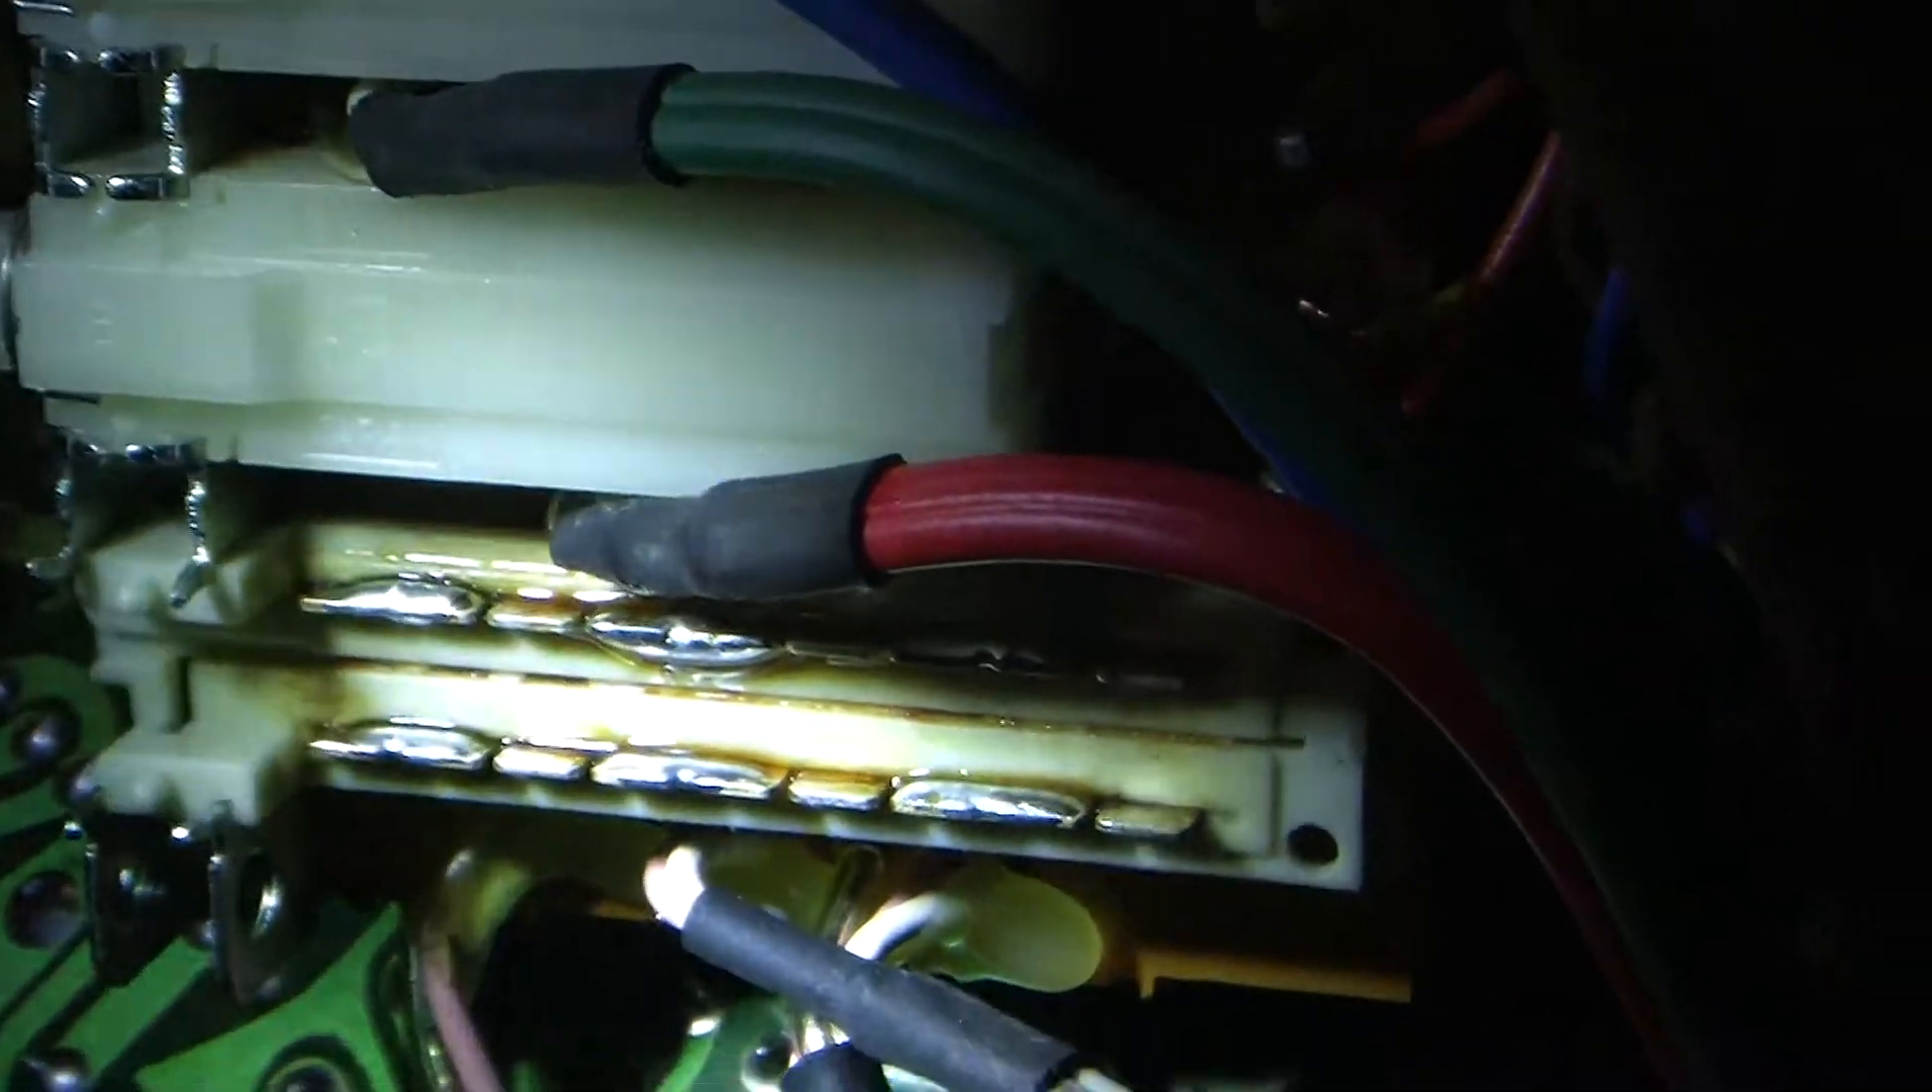I made a series of solder bridges where the connections ought to be hopefully you can see those little solder bridges.